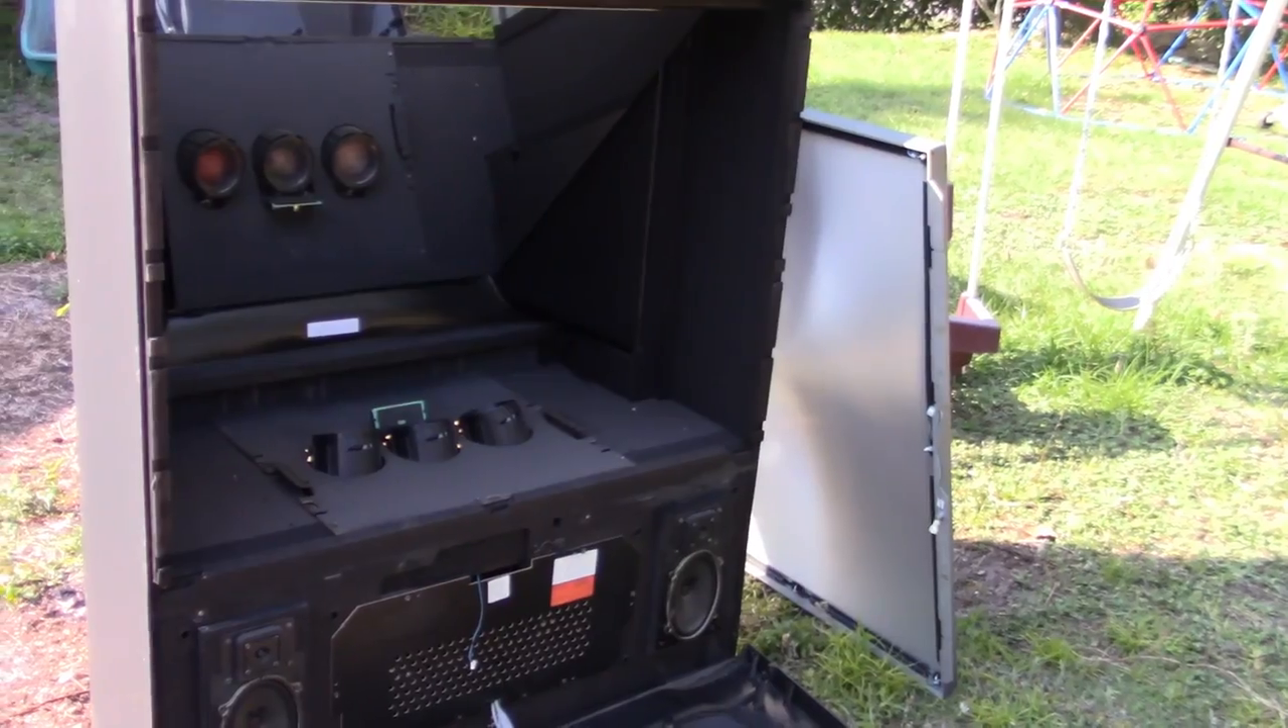Okay and so there you go the screen came right off.